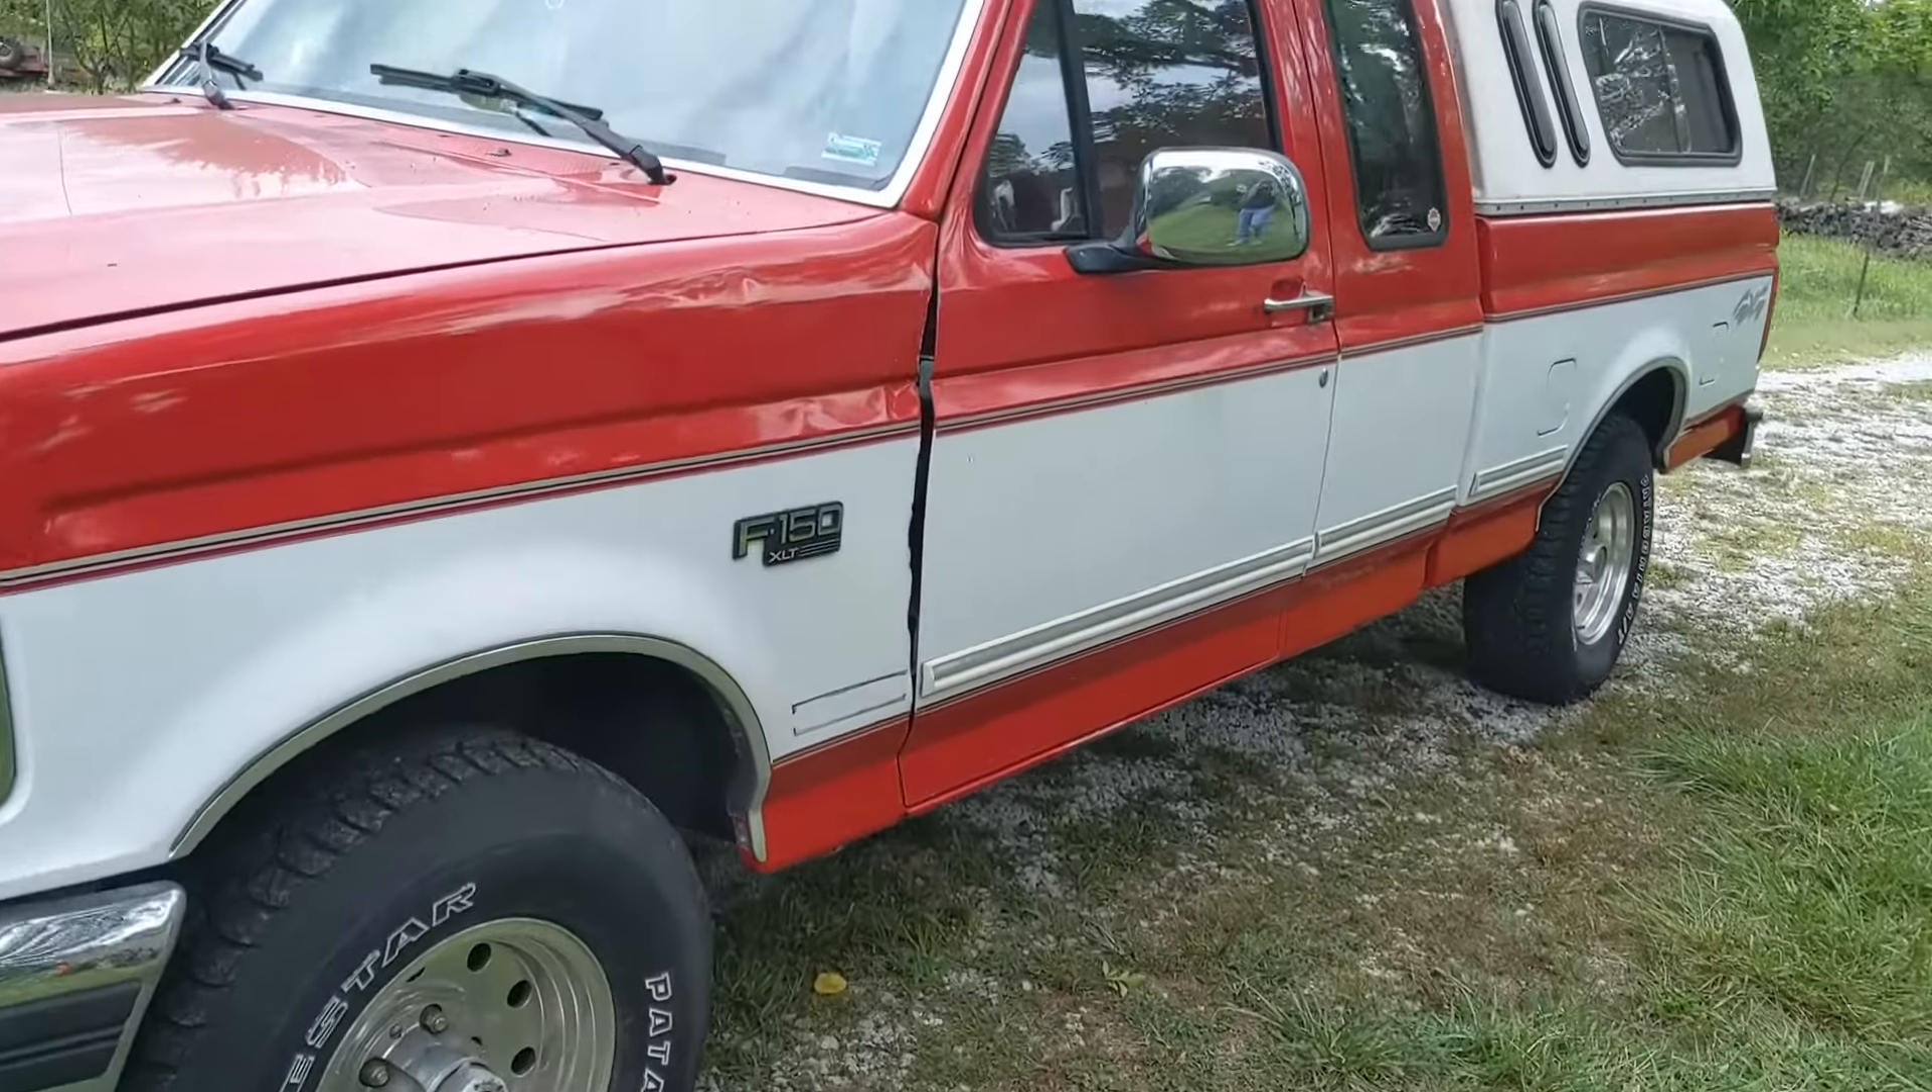There's a funny gap between the door and the fender.